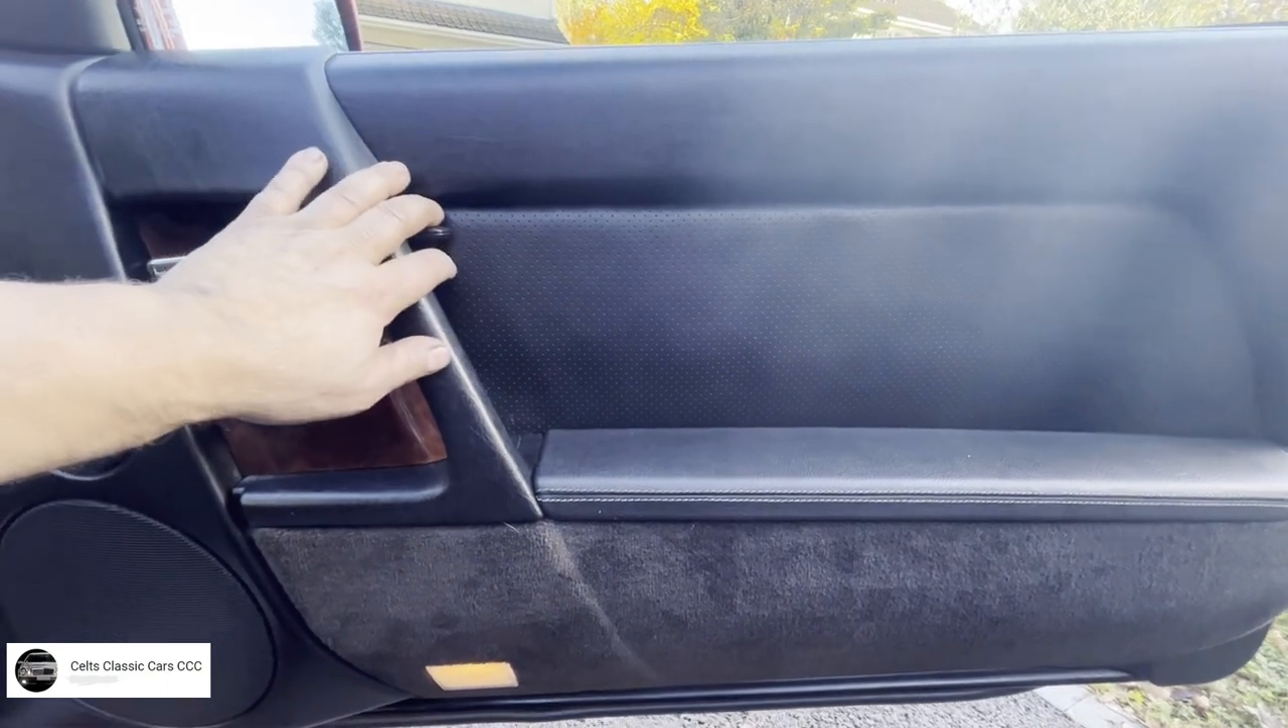Voilà. Opération terminée. La porte est remontée.